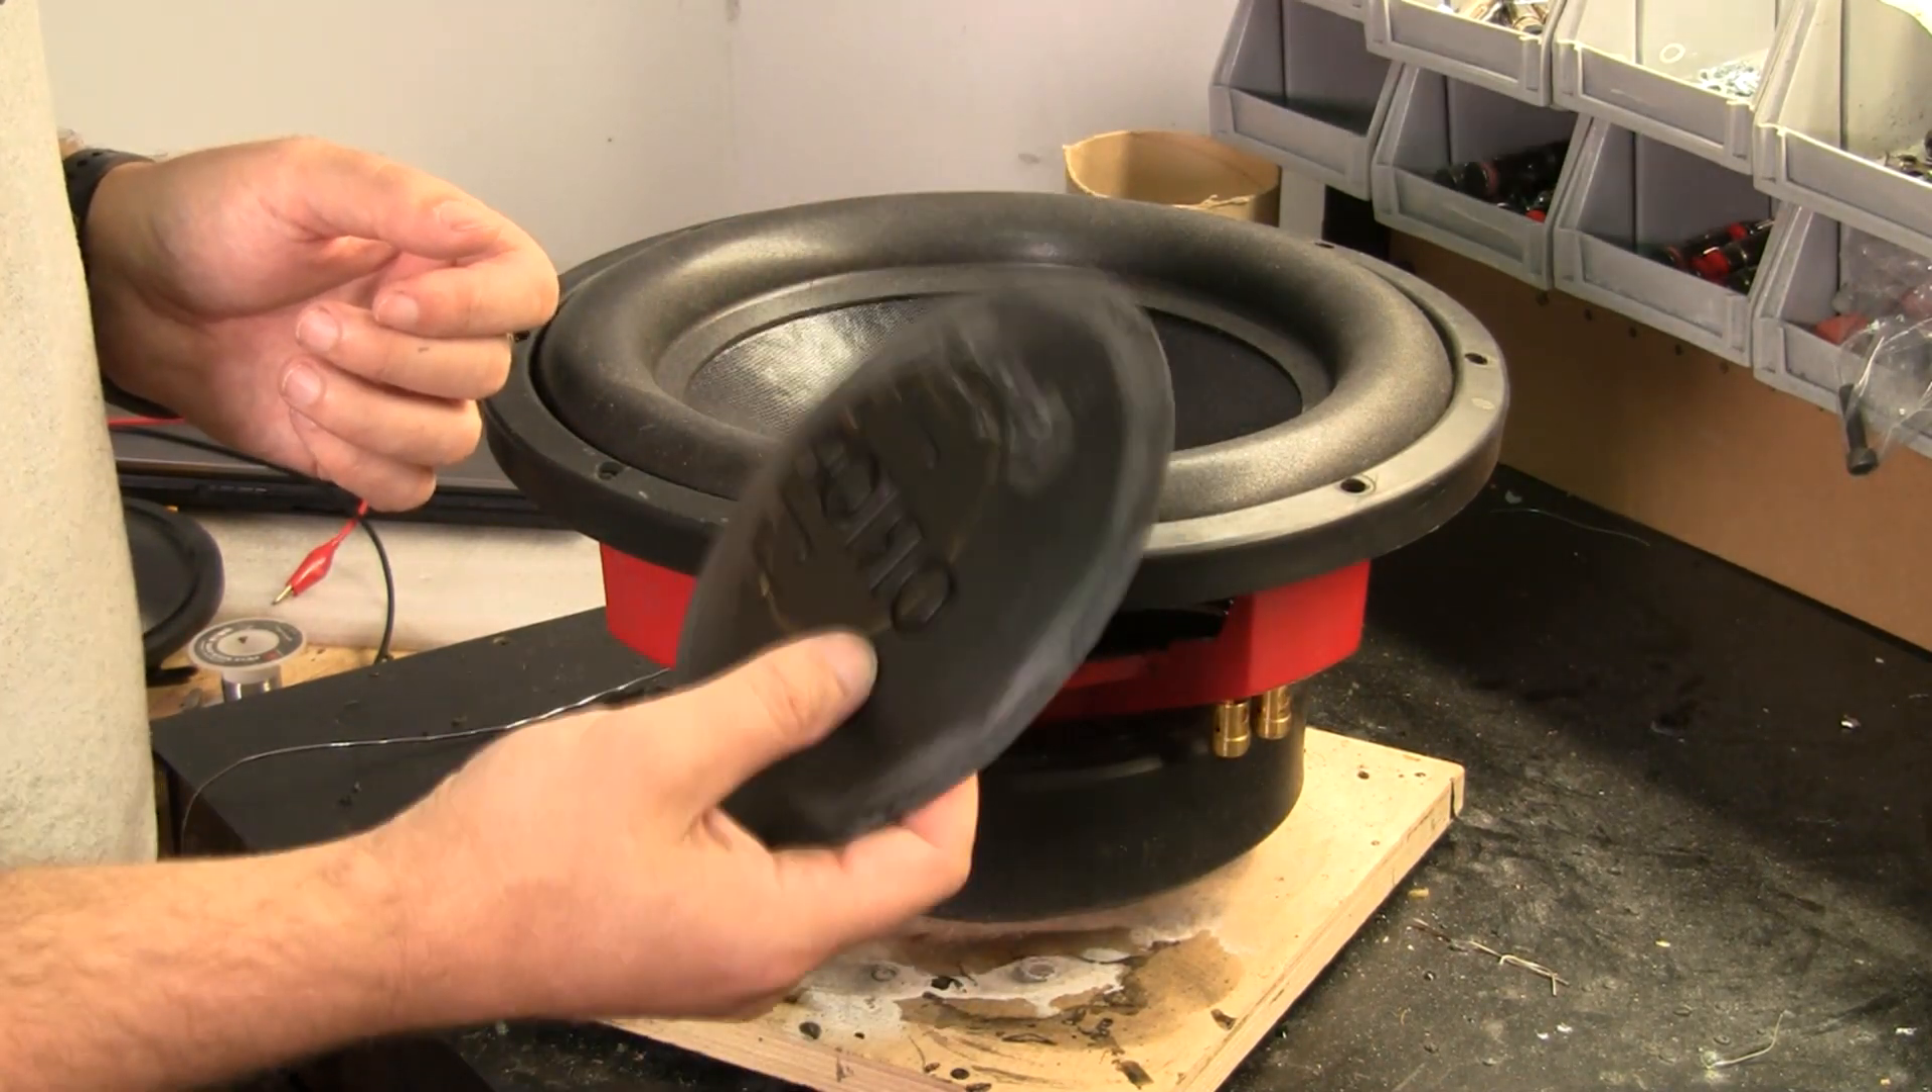And the only thing we have left to do is put on our dust cap.